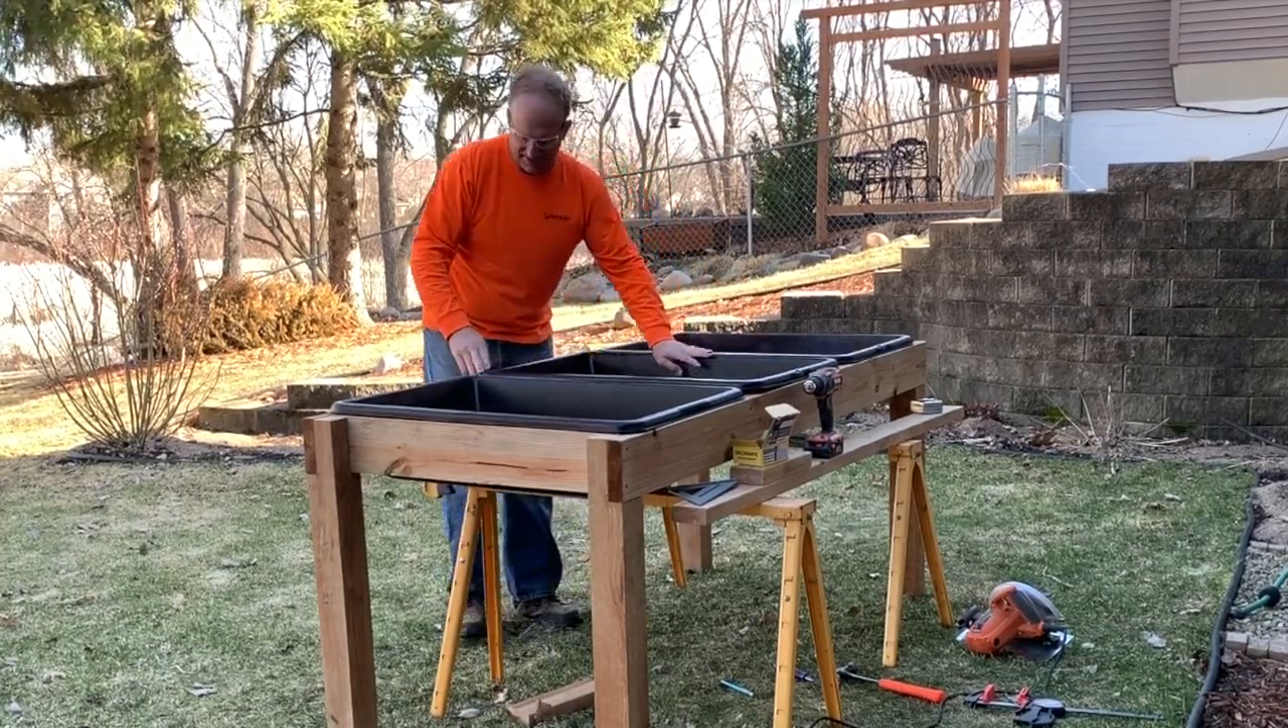Let me just check to make sure that the bins are going to fit in here, right? Nice. All right. So they're supported really well on both sides. Fit nice in the holes.